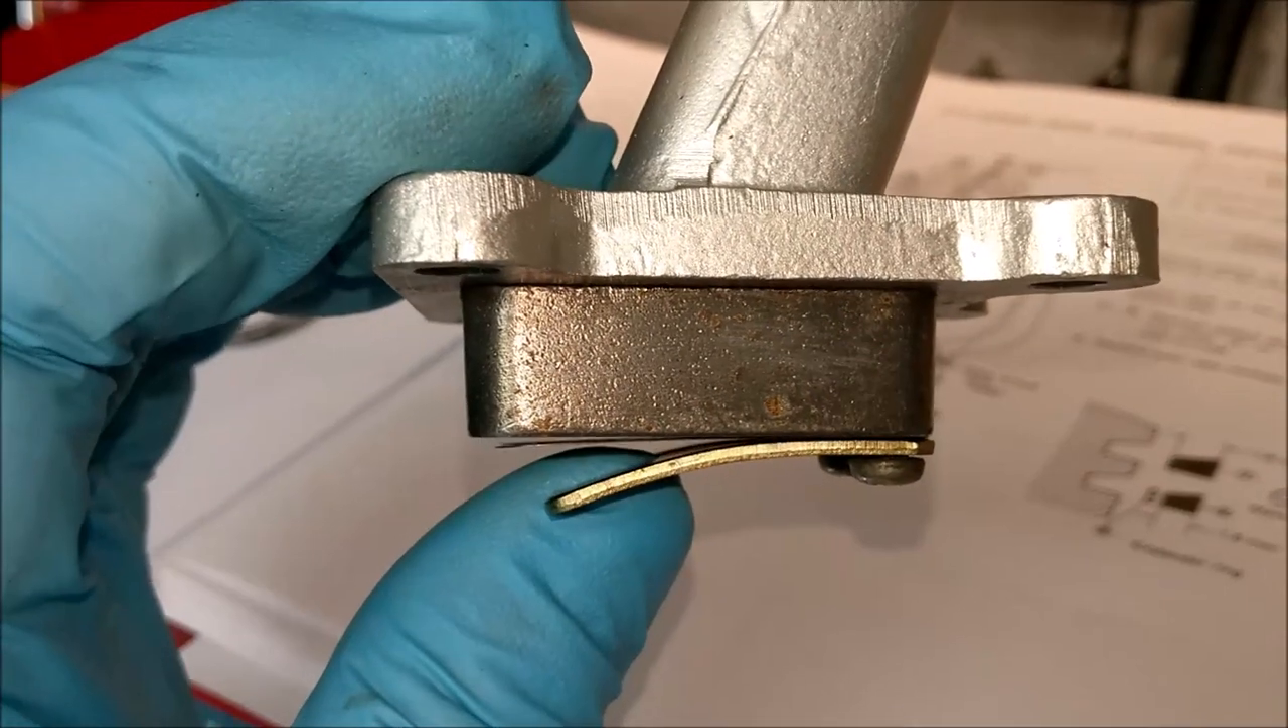Now as you look at that, I have a little bit of gap between the valve and the housing.